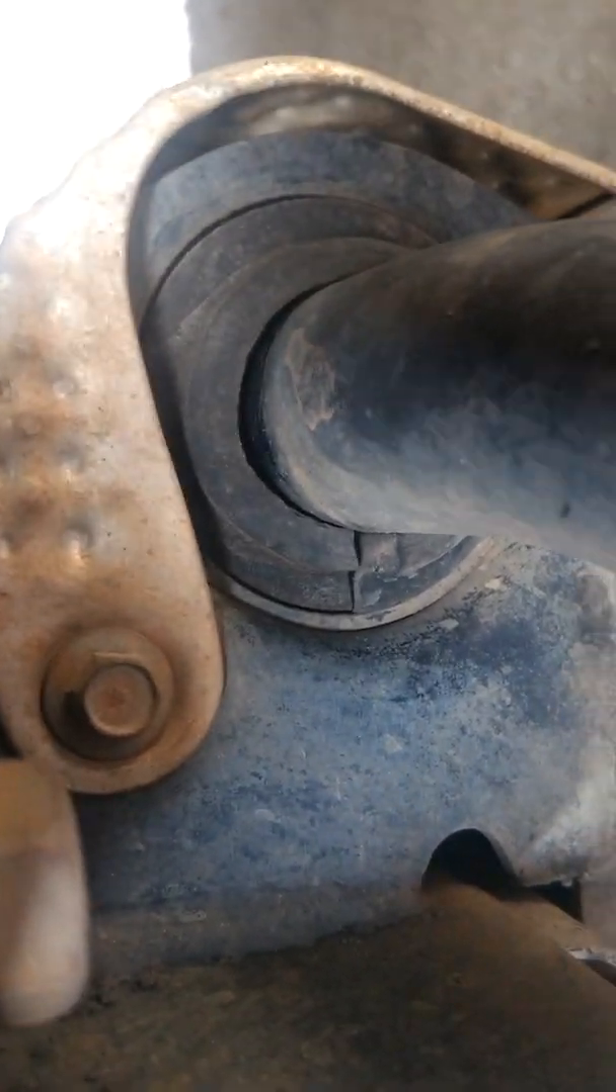As you can see there is a gap right there on that stabilizer bushing.